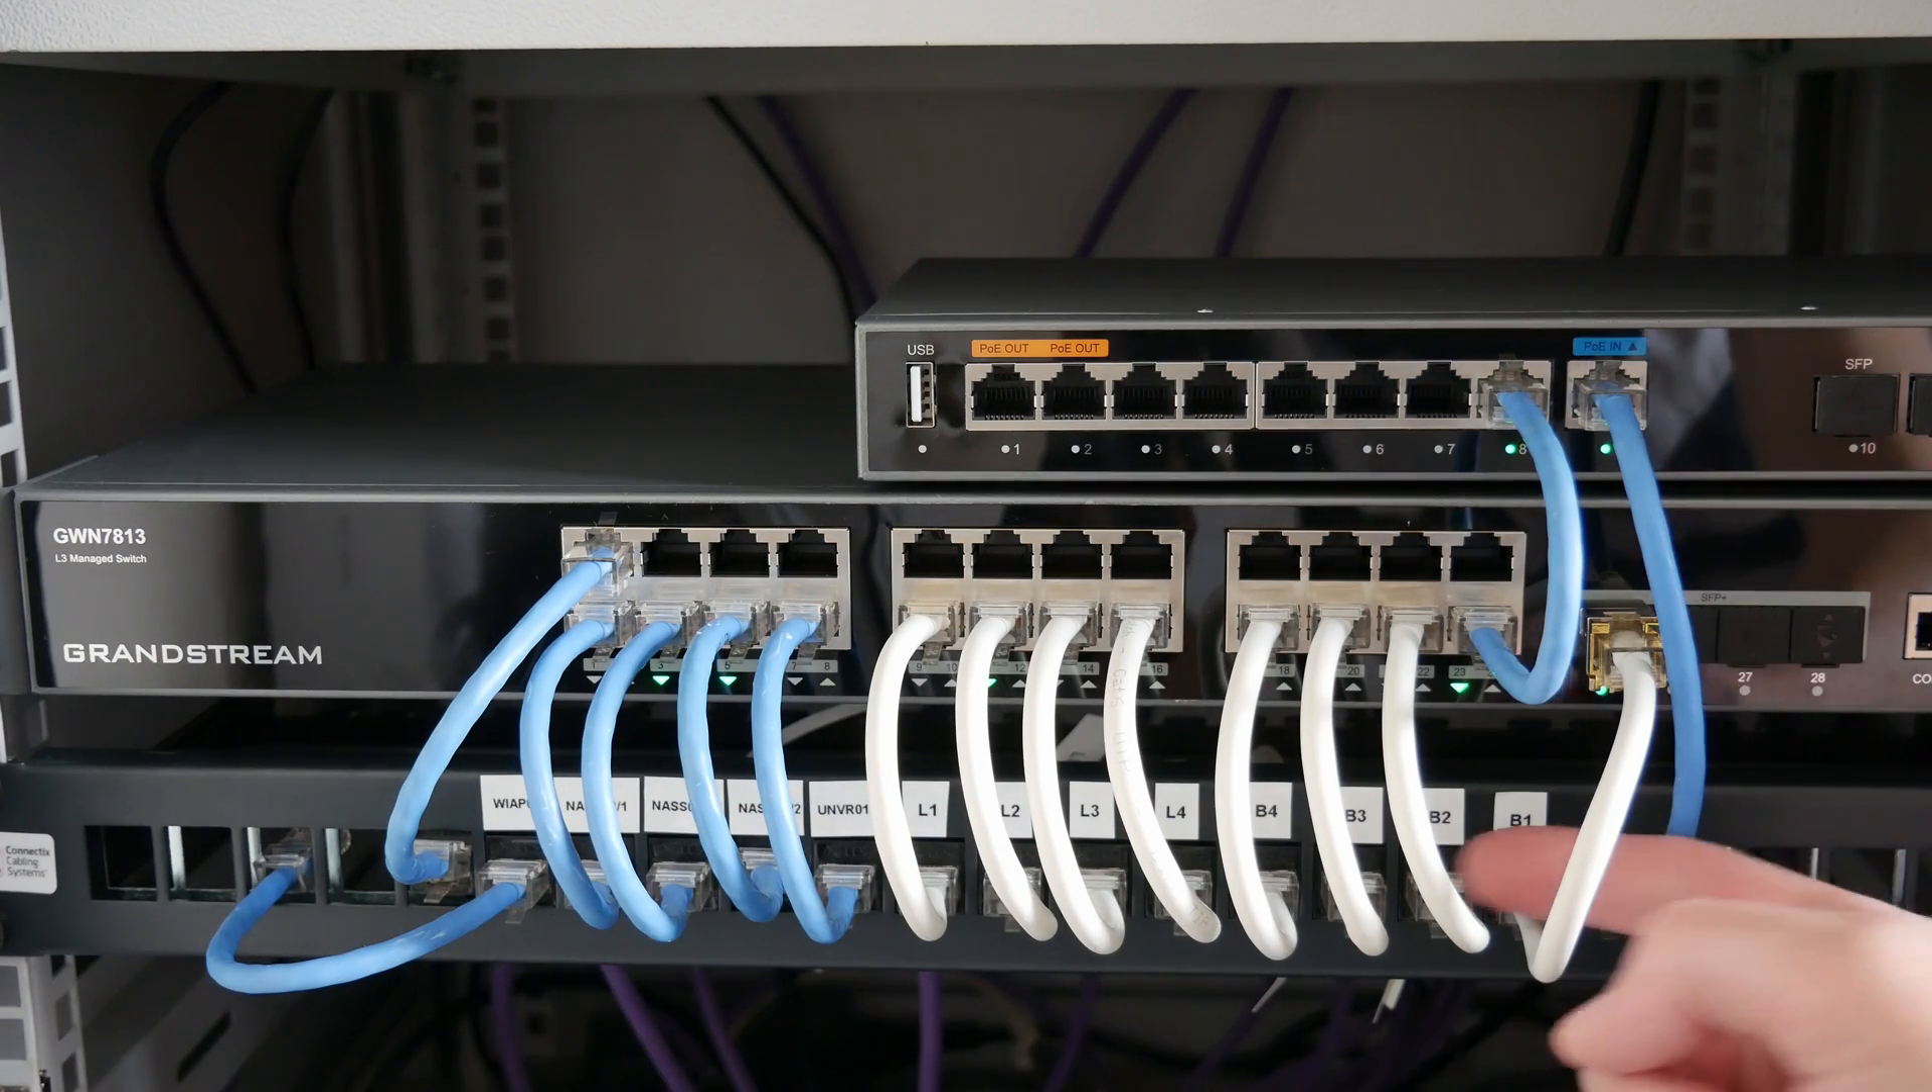I've got them all connected and as you can see the patch panel is a lot neater now it has the cables all connected labelled up.